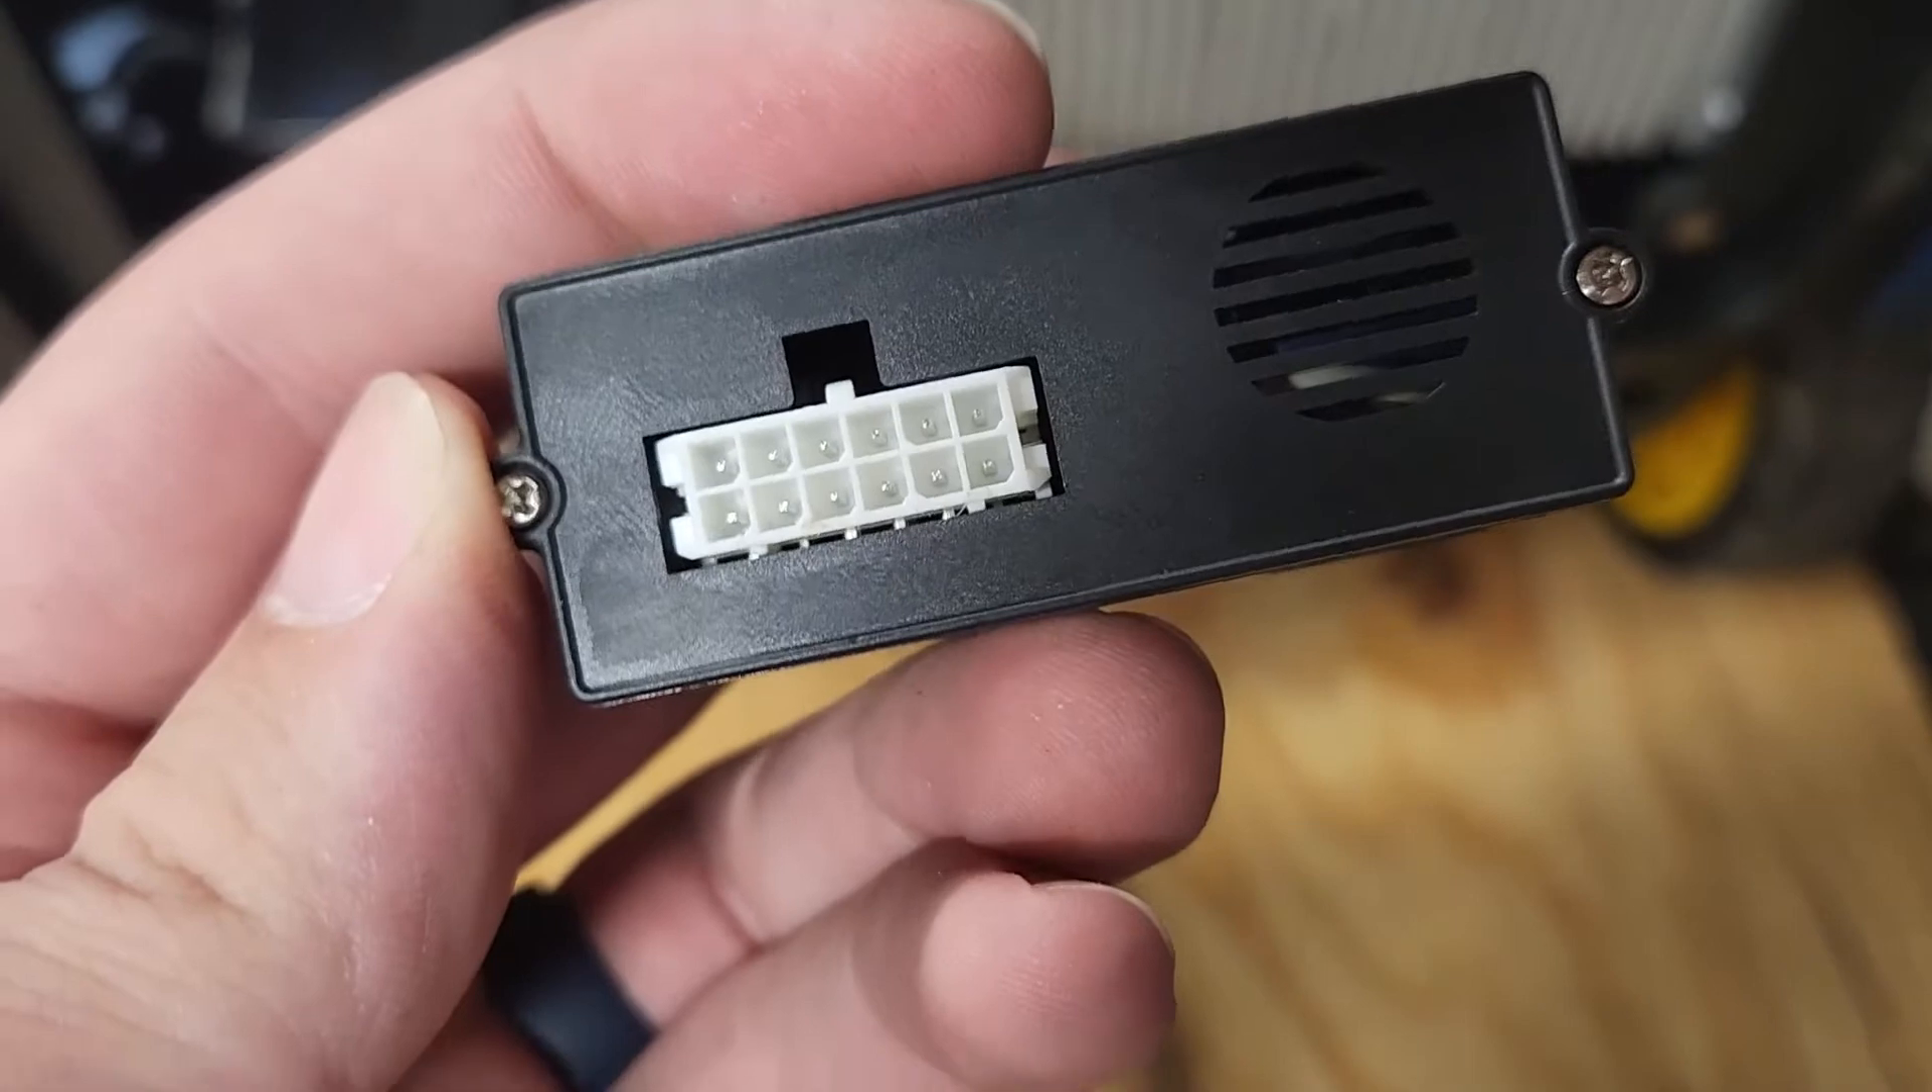You could put tape over these vents, but if you look close, you'll see there are also gaps around the white plug that could leak CO into the module.